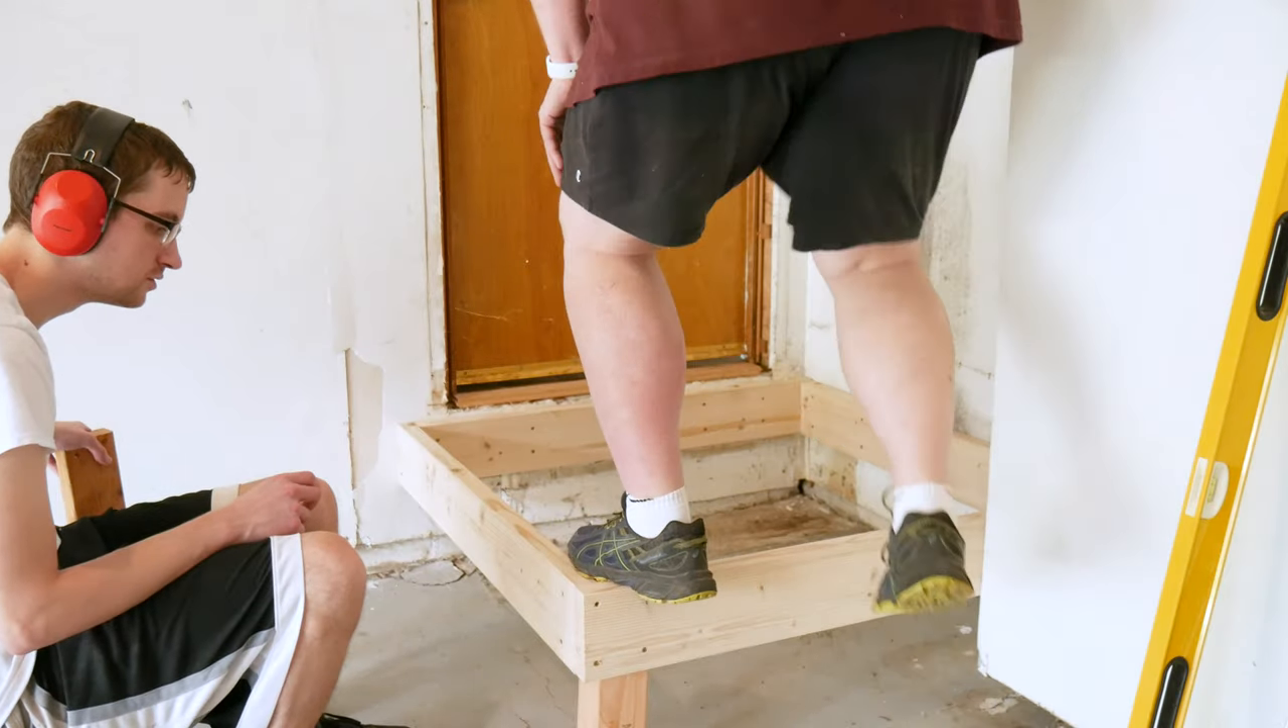The perimeter of our landing is complete. It's solidly supported and attached to the structure of the house.